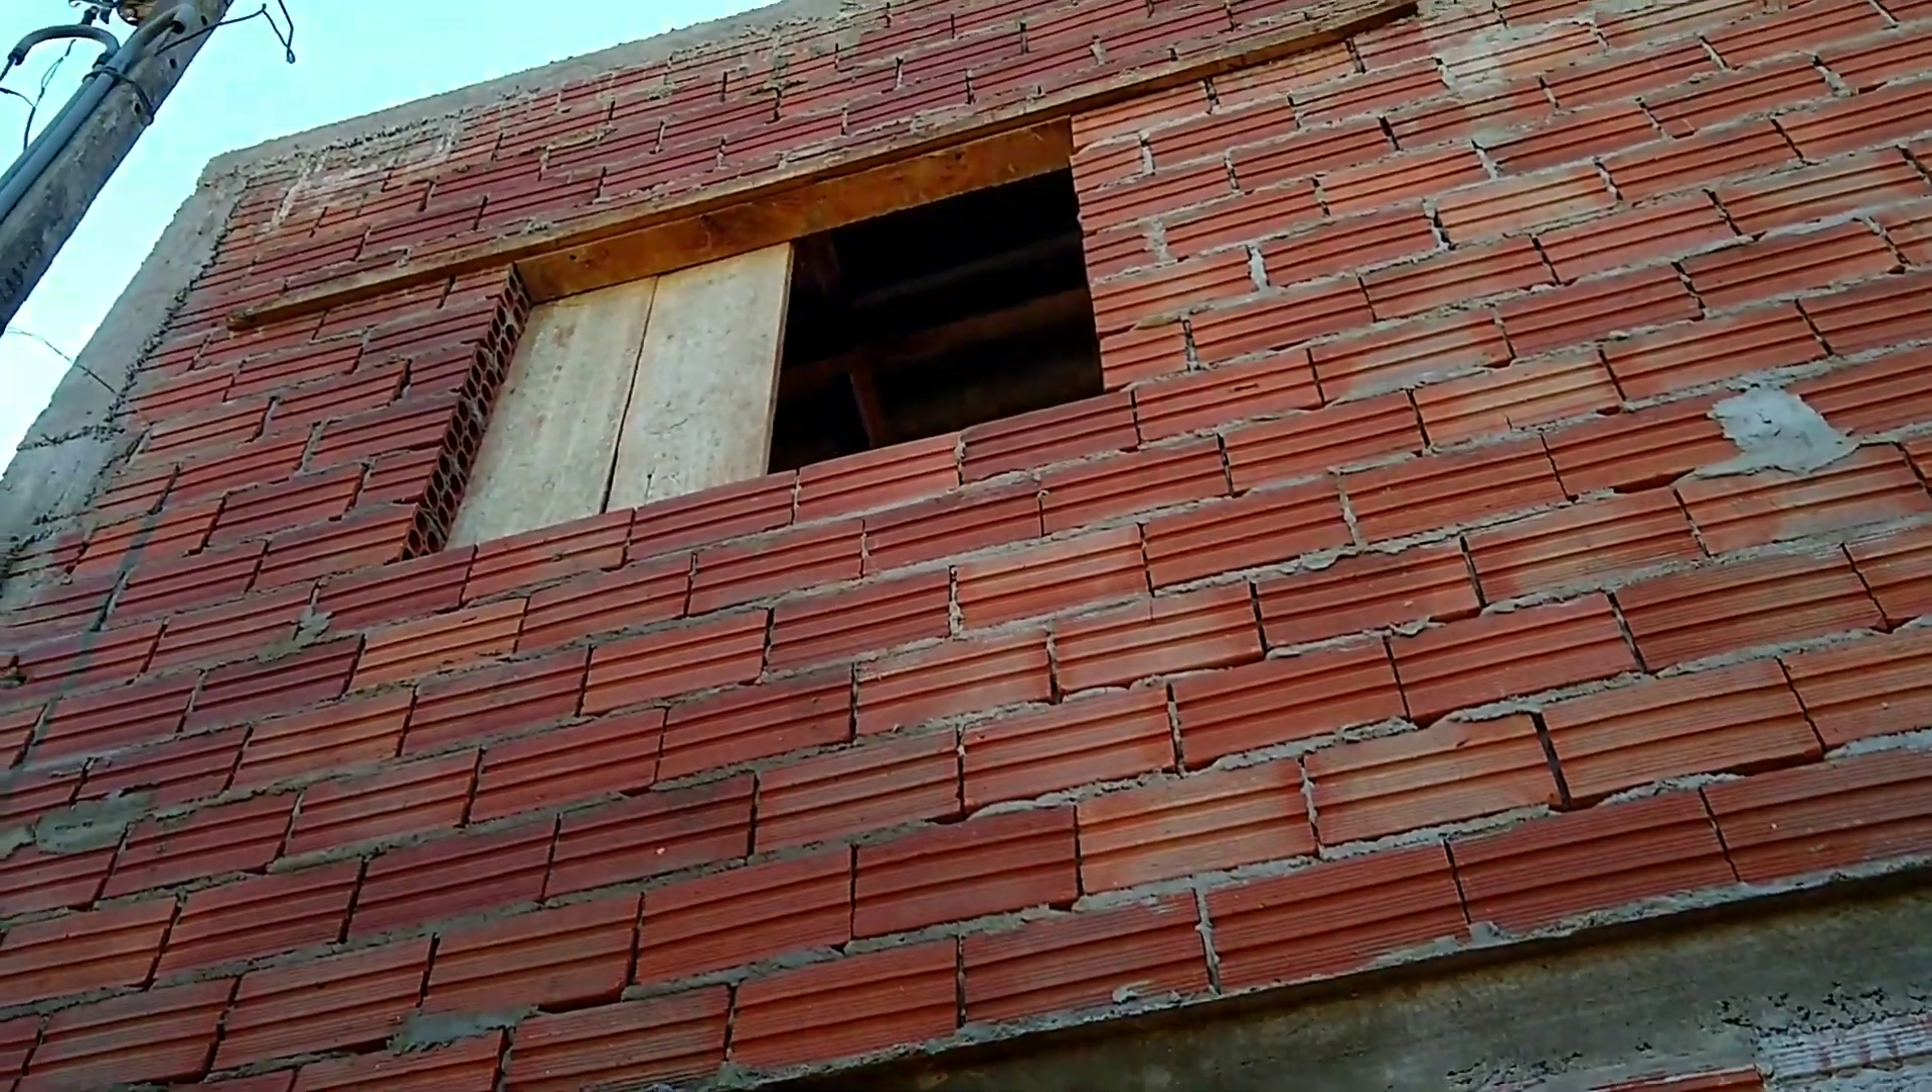Lá em cima é o quarto do Zepp Que ainda falta colocar a janela também.